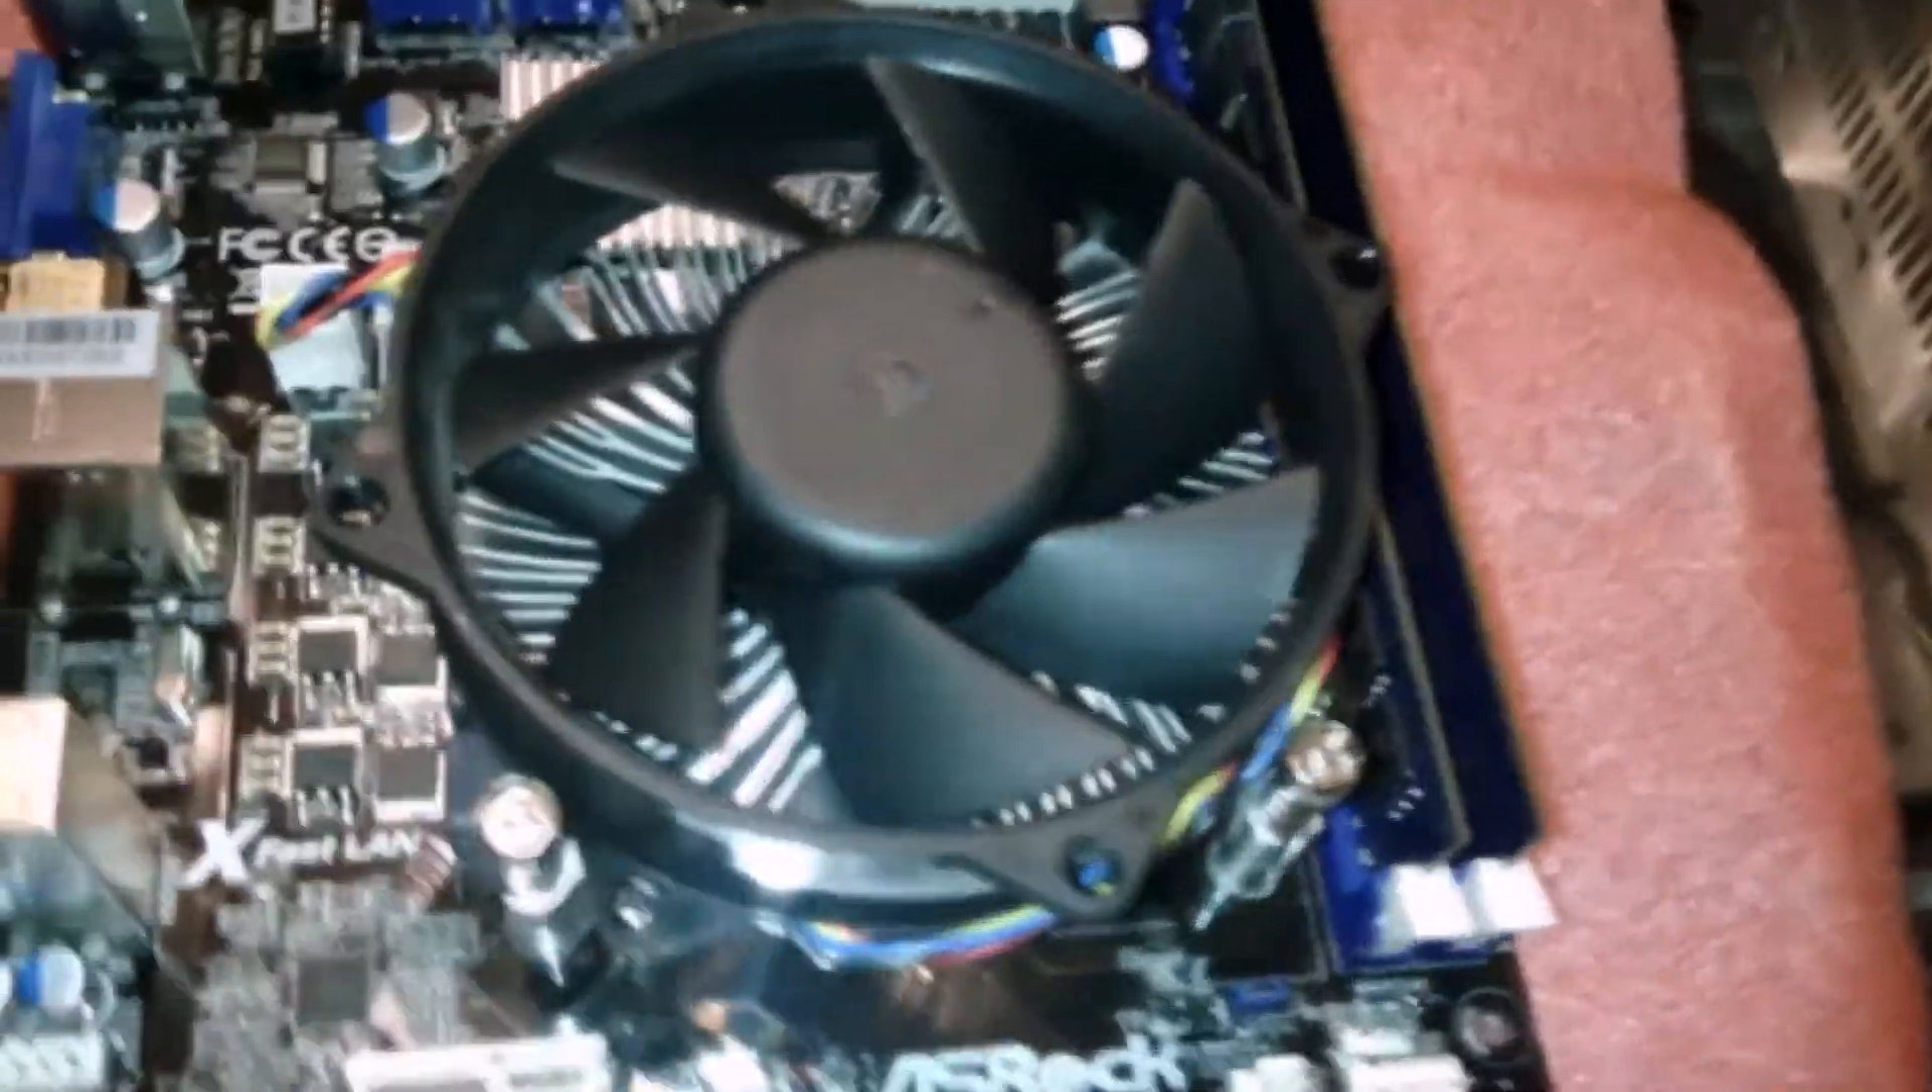Okay I got the heat sink on now it's all plugged in.